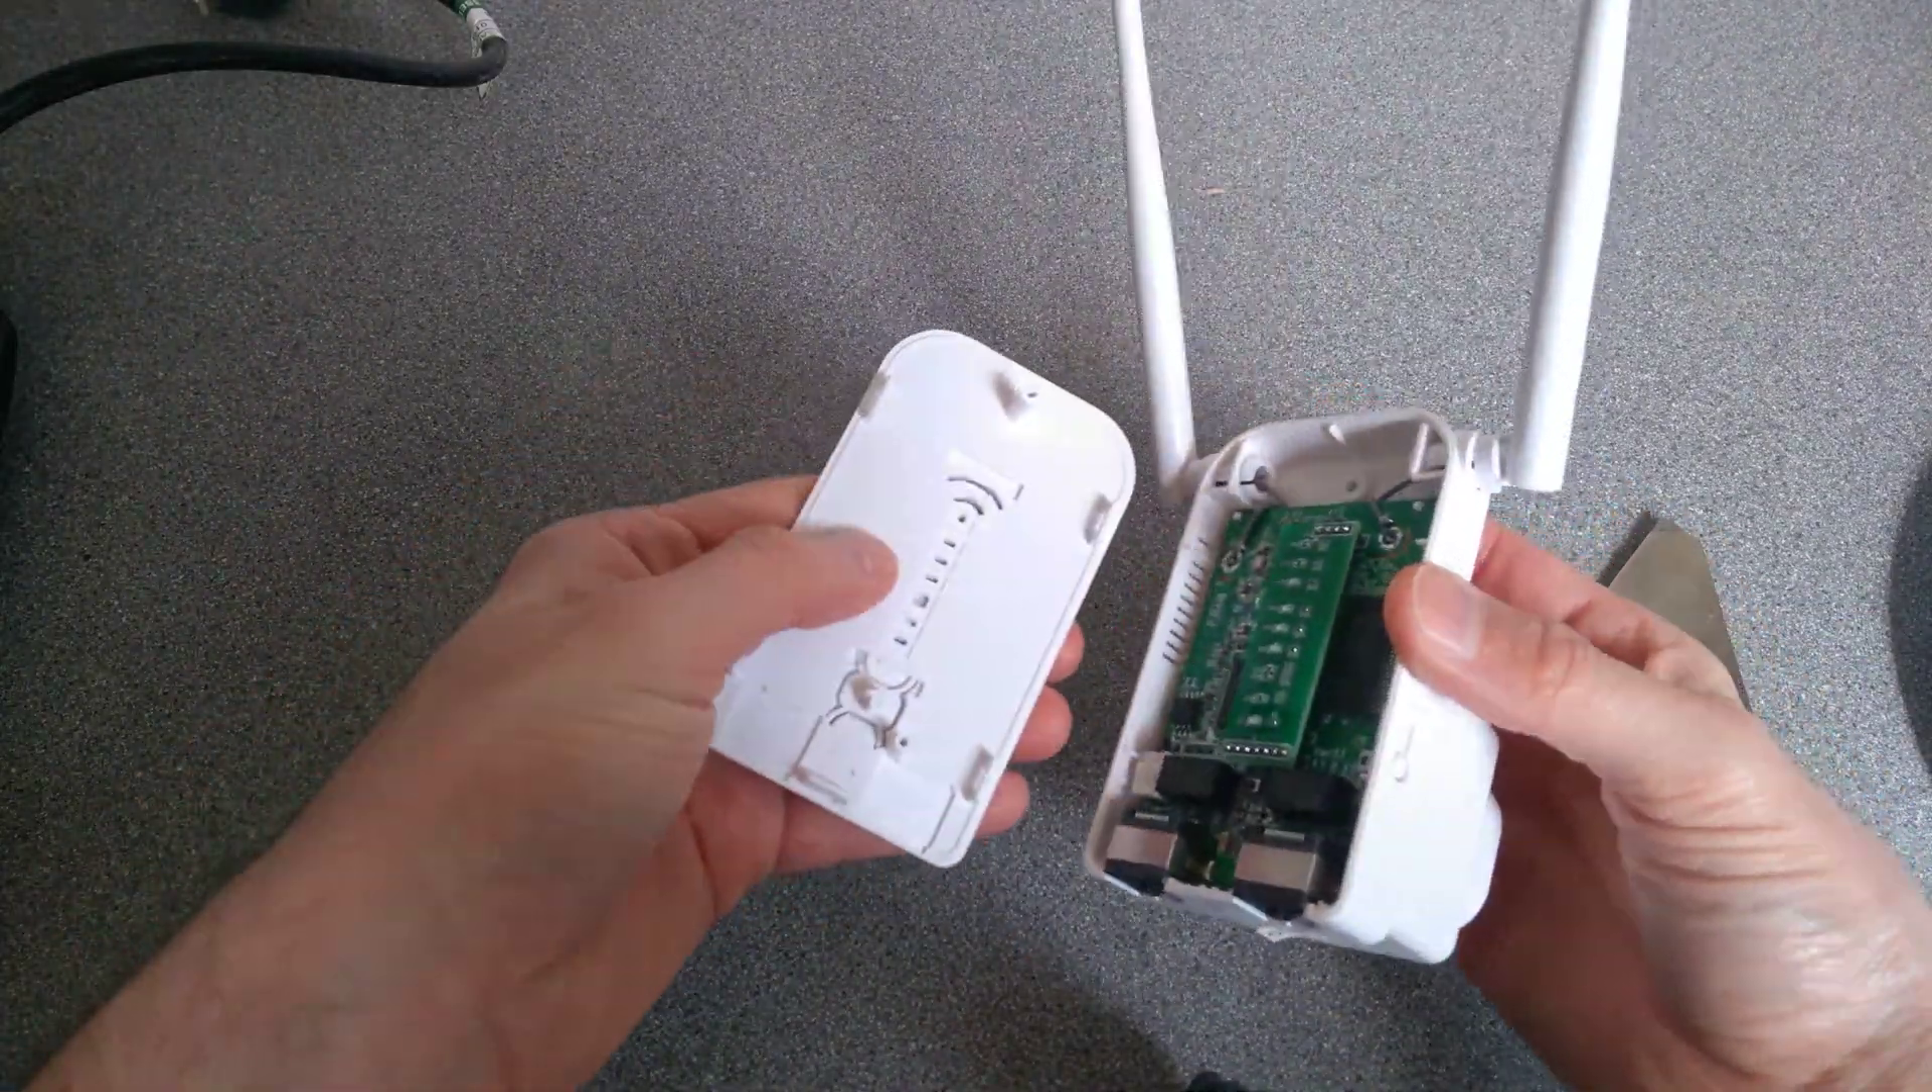Right, there we go, that's the top cover off, let's have a quick look at that.